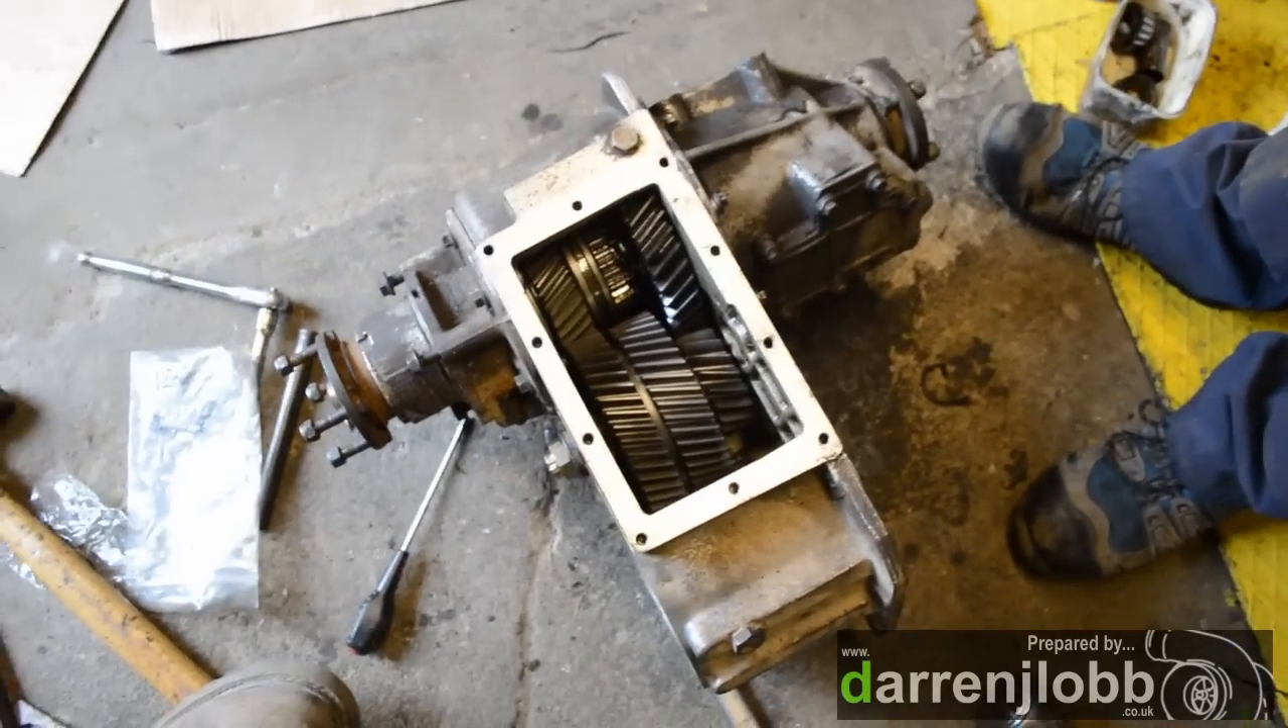The intermediate gears are back in now. You can see the new ones there in the centre. And the new one on the diff.